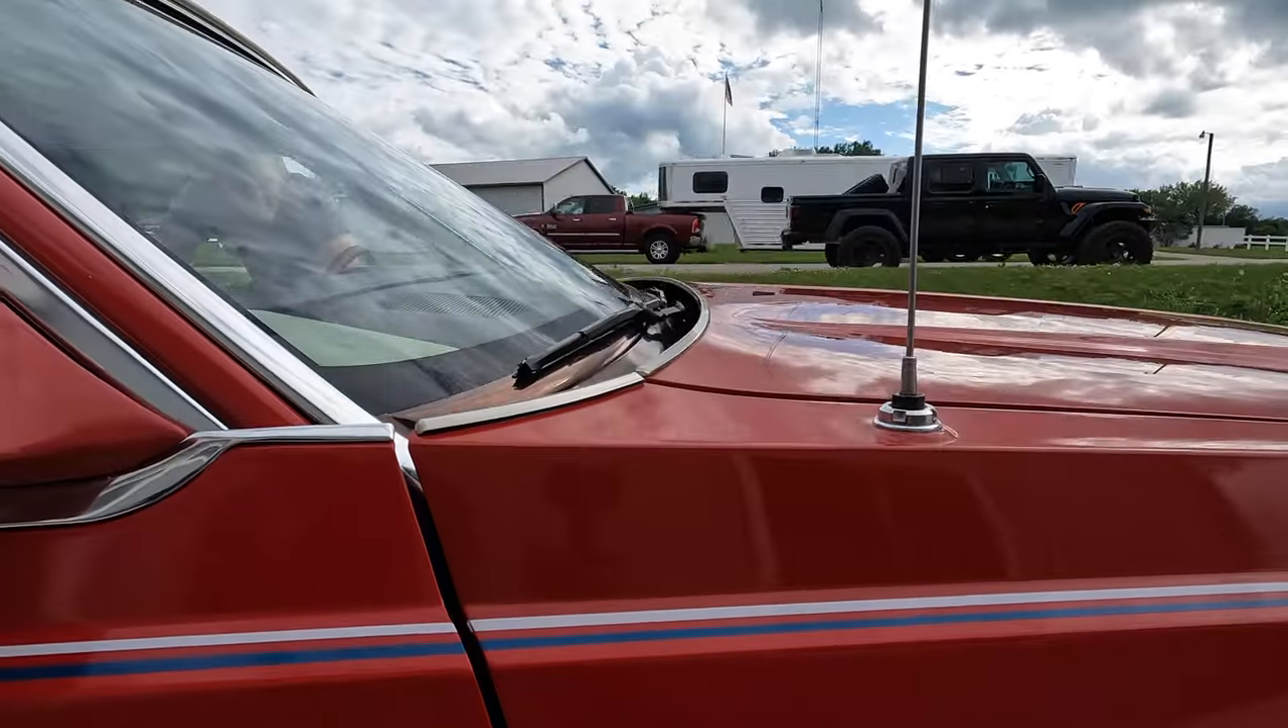Our gaps are great here on the passenger side all the way up to the top of the hood. Matches up perfectly as well.